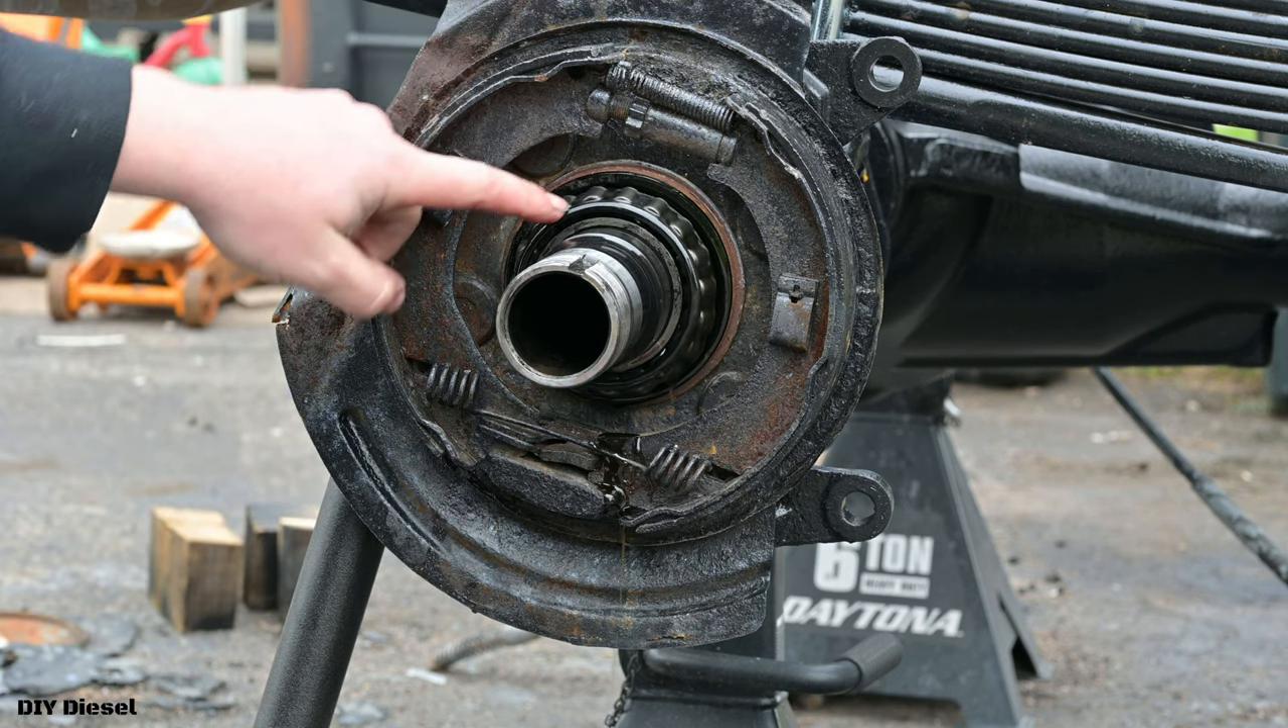Now at this point you've got your bearing right here that we've got to take off.